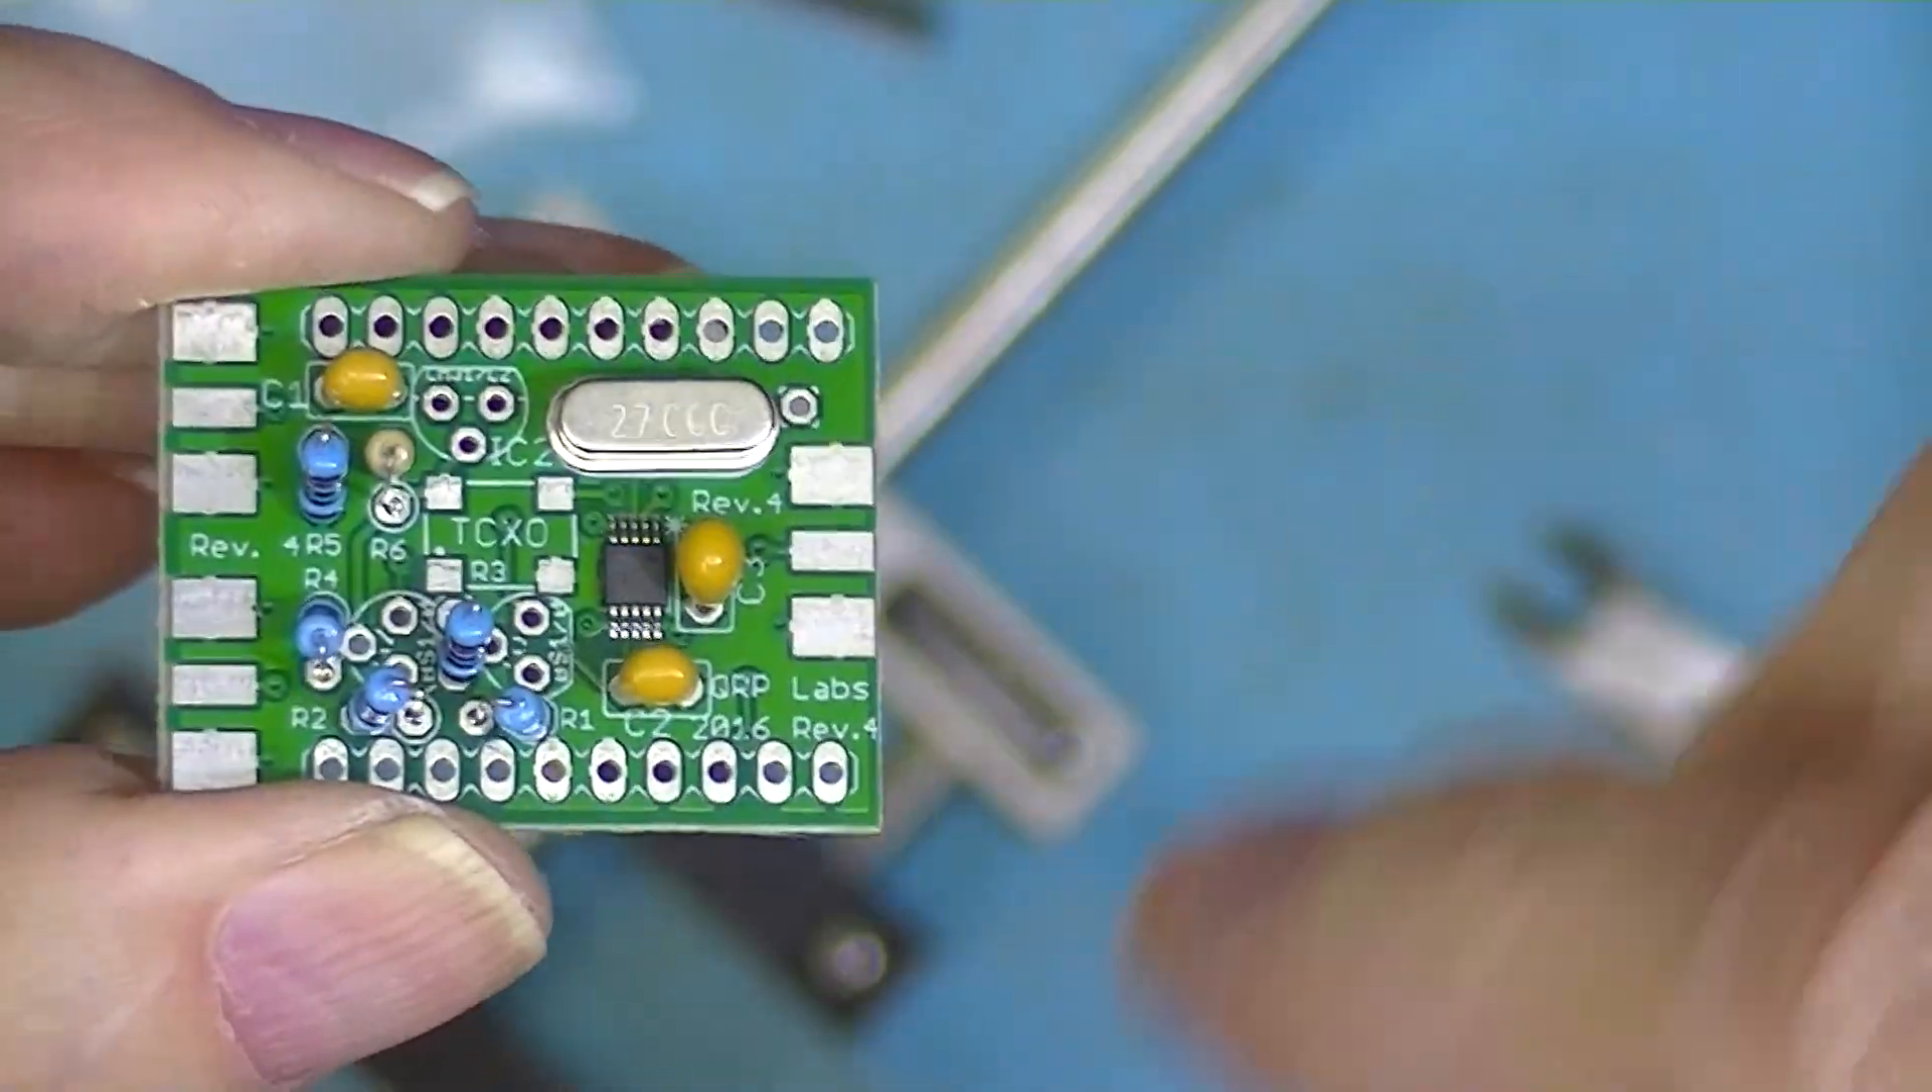And here's the board with the capacitors and crystal installed.